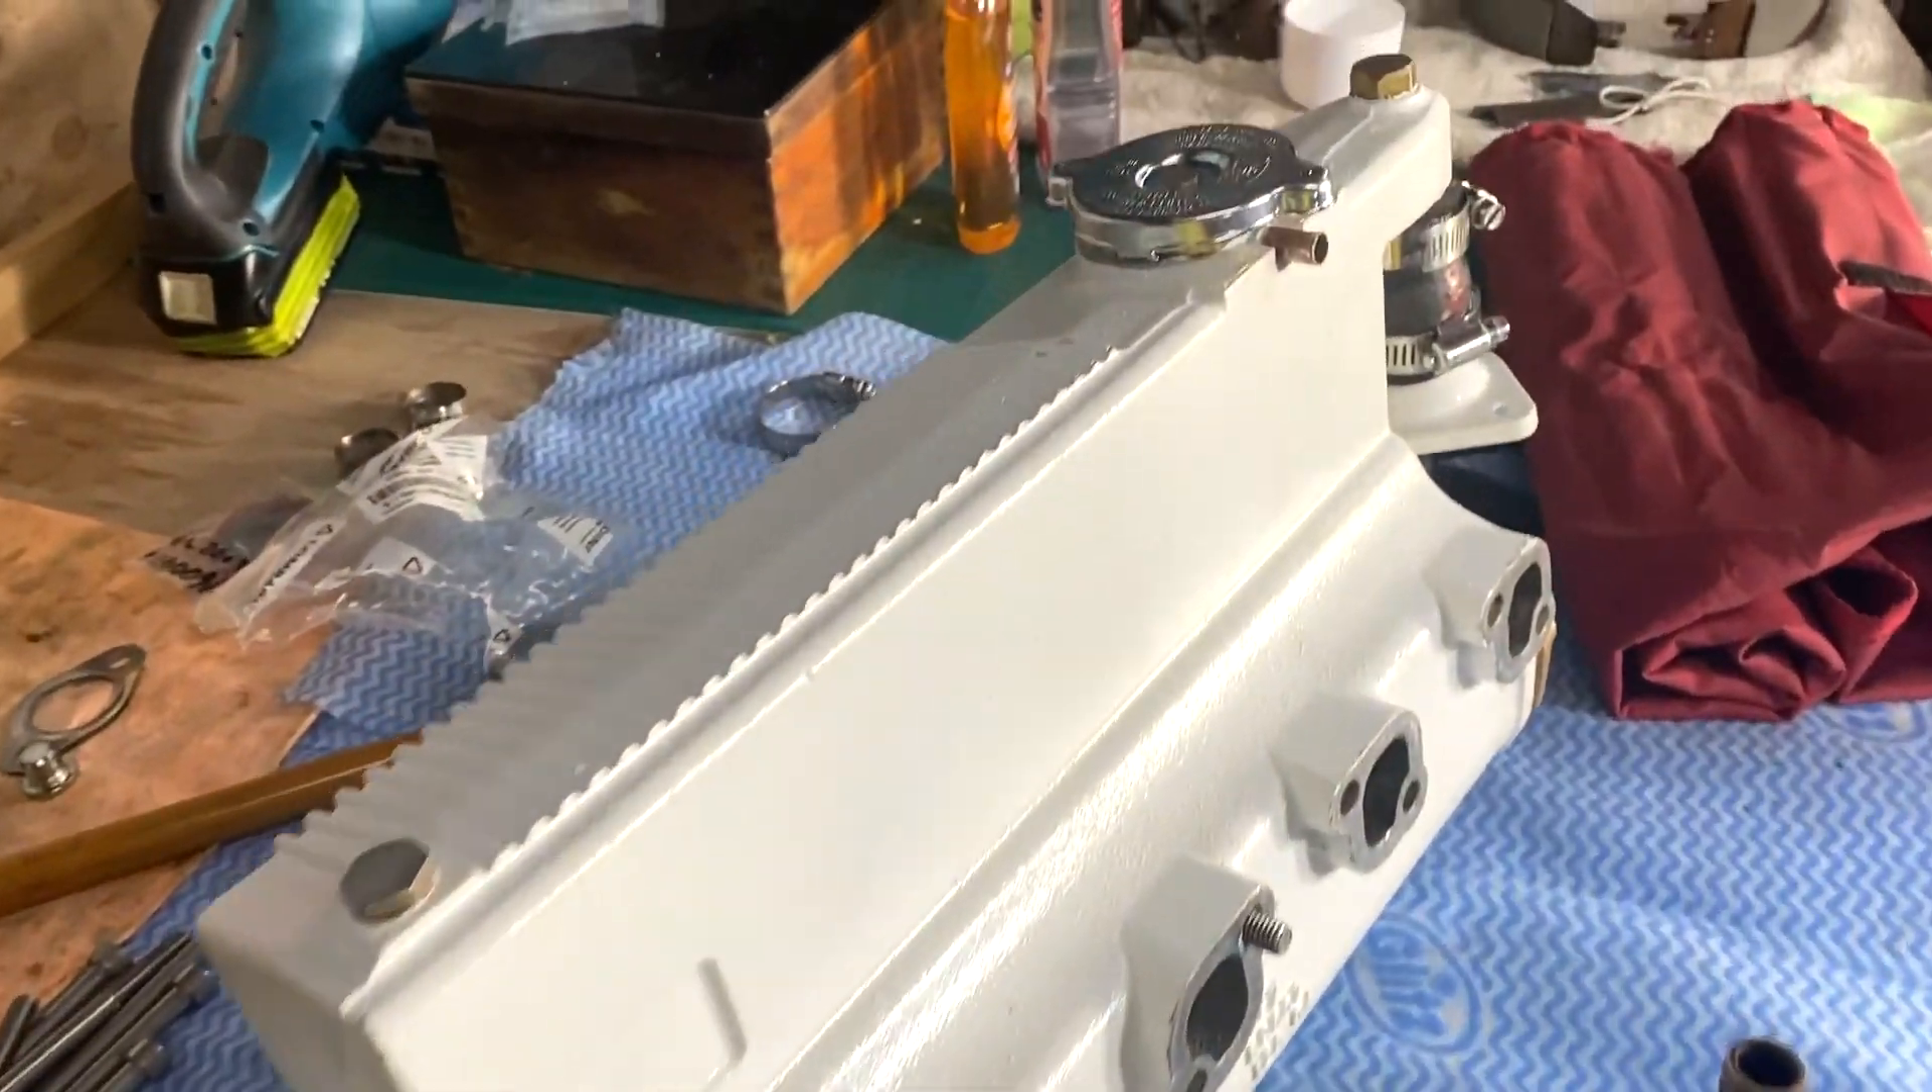Okay, so the heat exchanger is all back together and ready to go down to the boat.